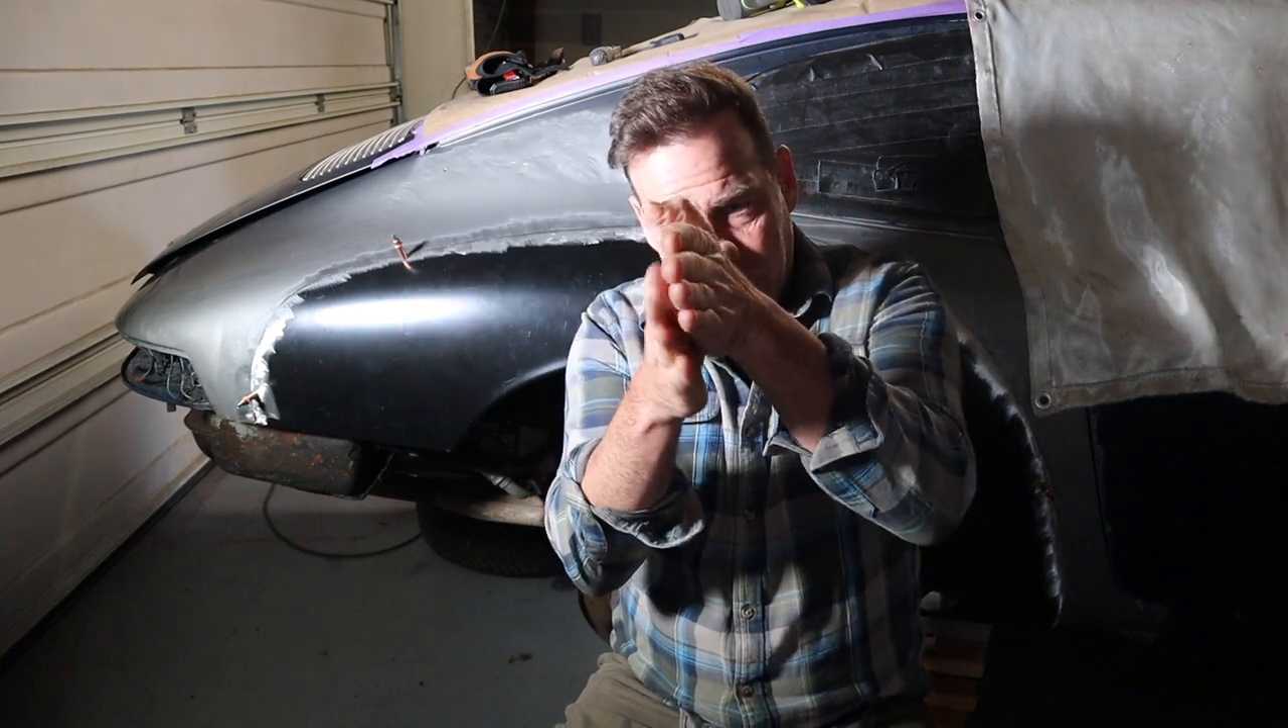The panel is obviously sitting on top of the body right now.